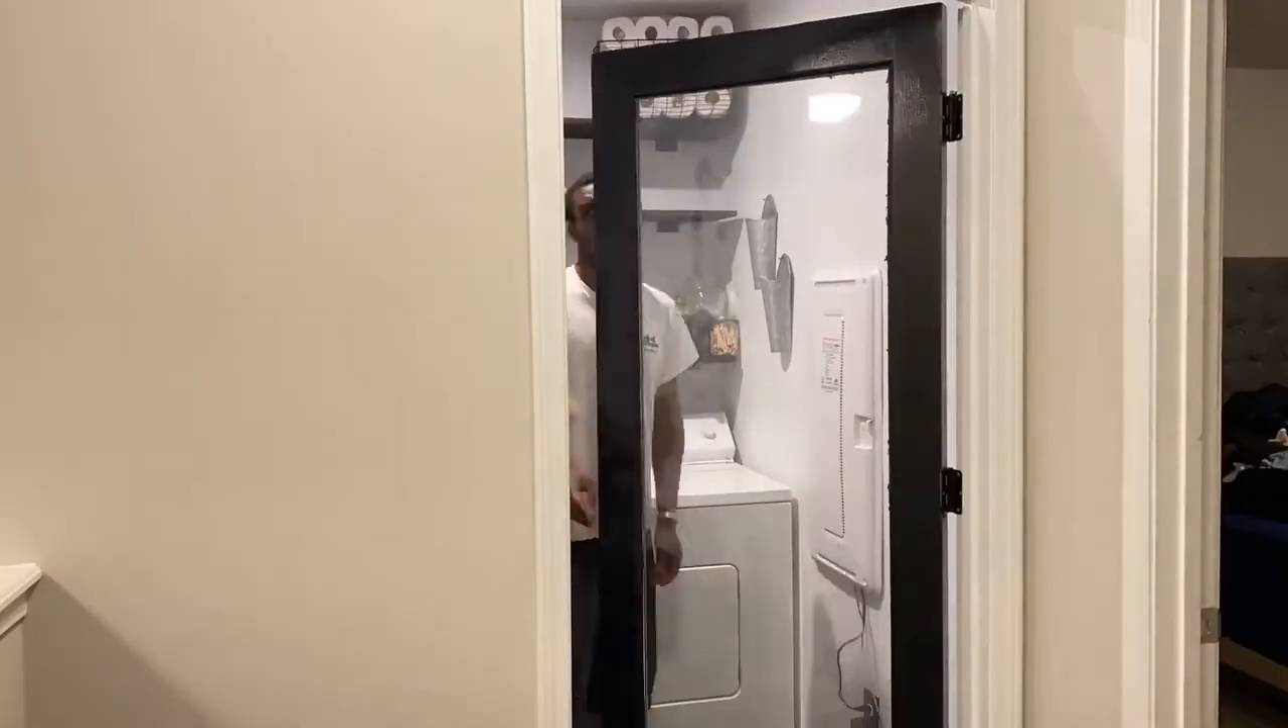Once the old hinges were re-secured in place, we attached the new door to the hinges.